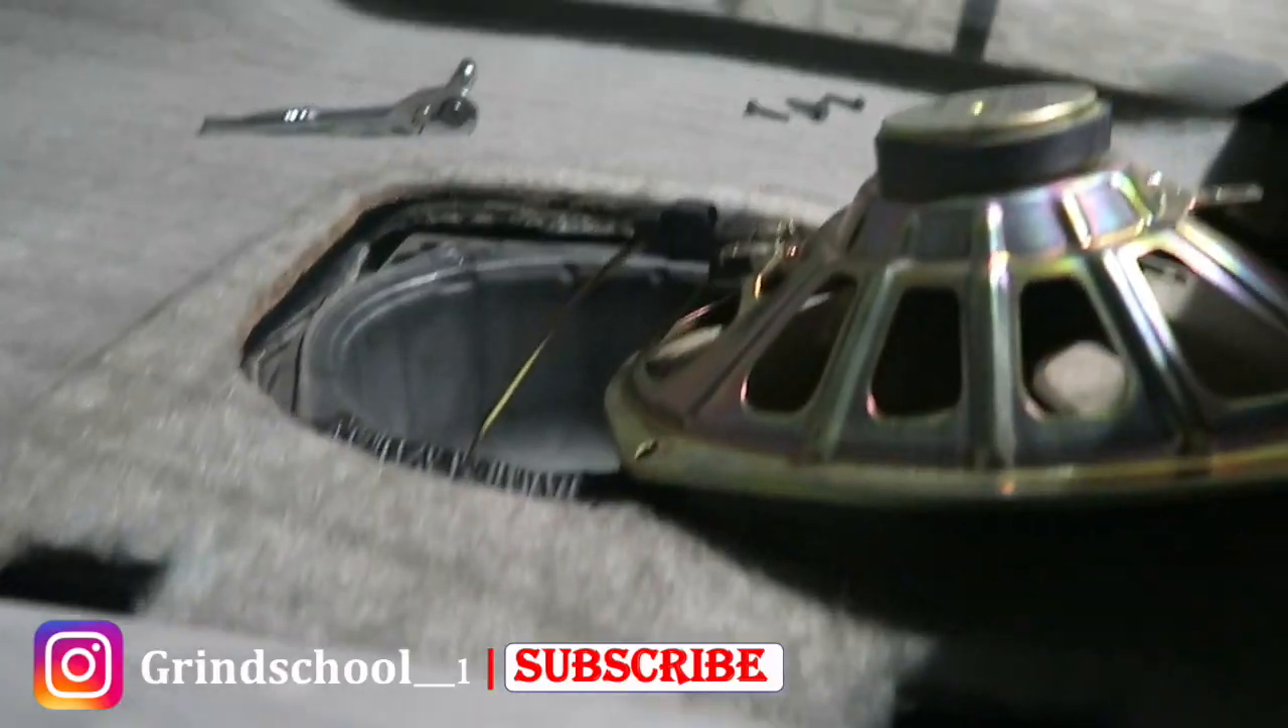So I got the speaker out.